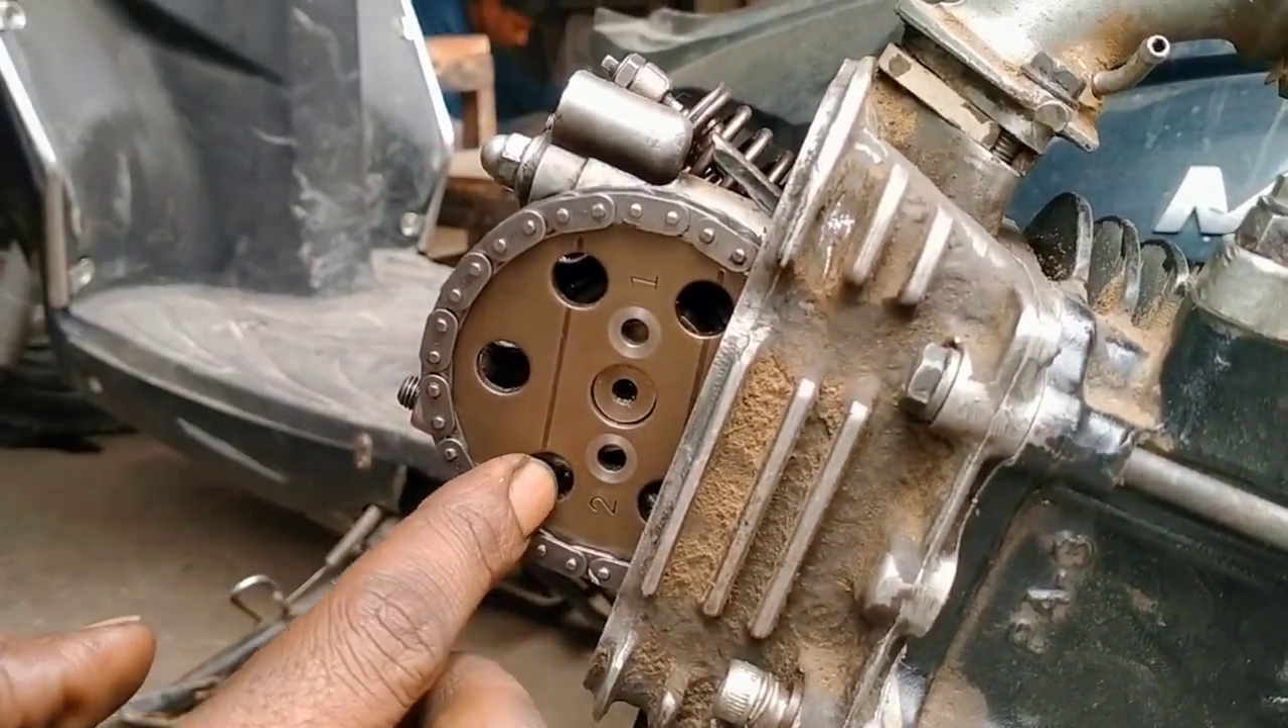यह देखिए पलेट इसकी टाइमिंग चैन पर आ चुकी है।